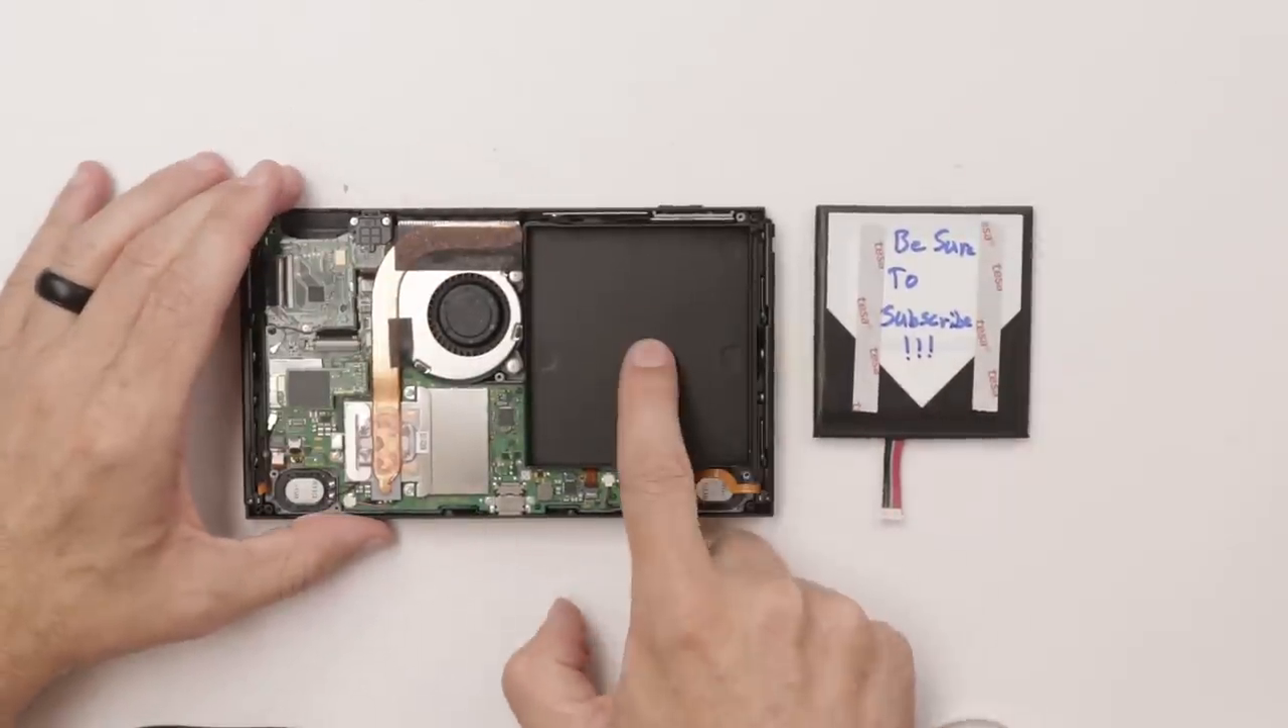Now we have our old battery out.